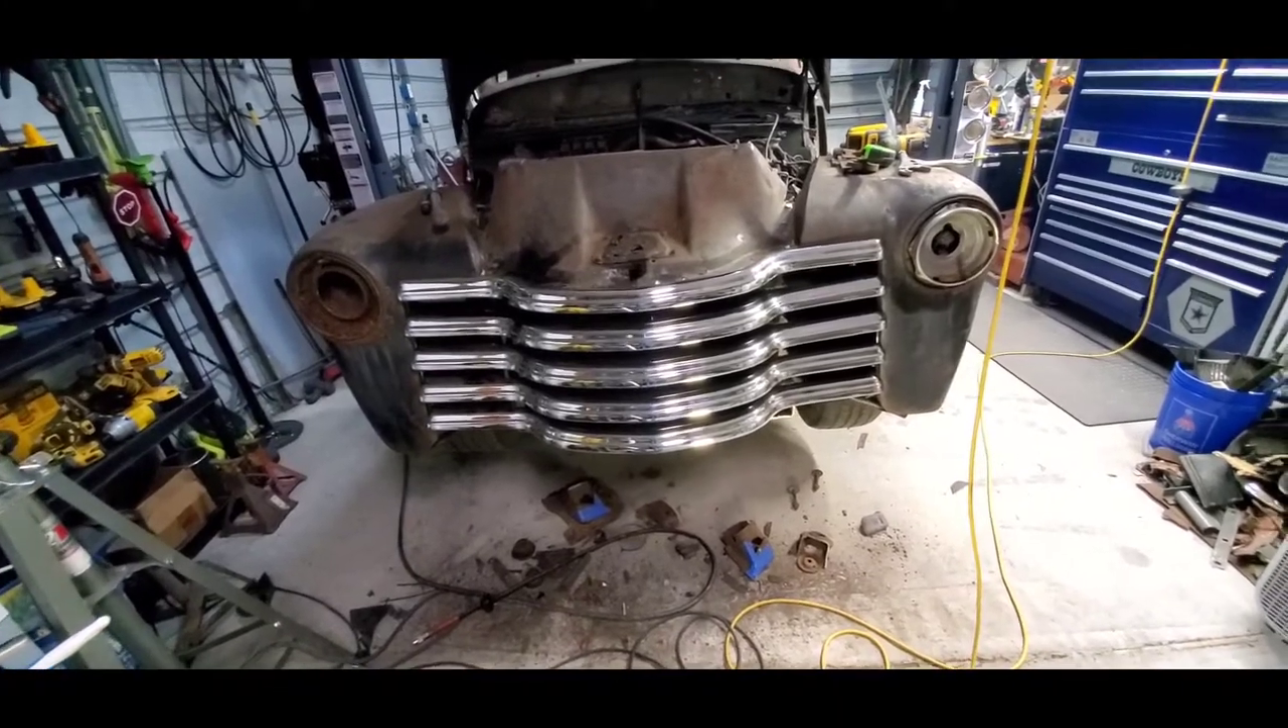I got the grill put in I'm happy with it.